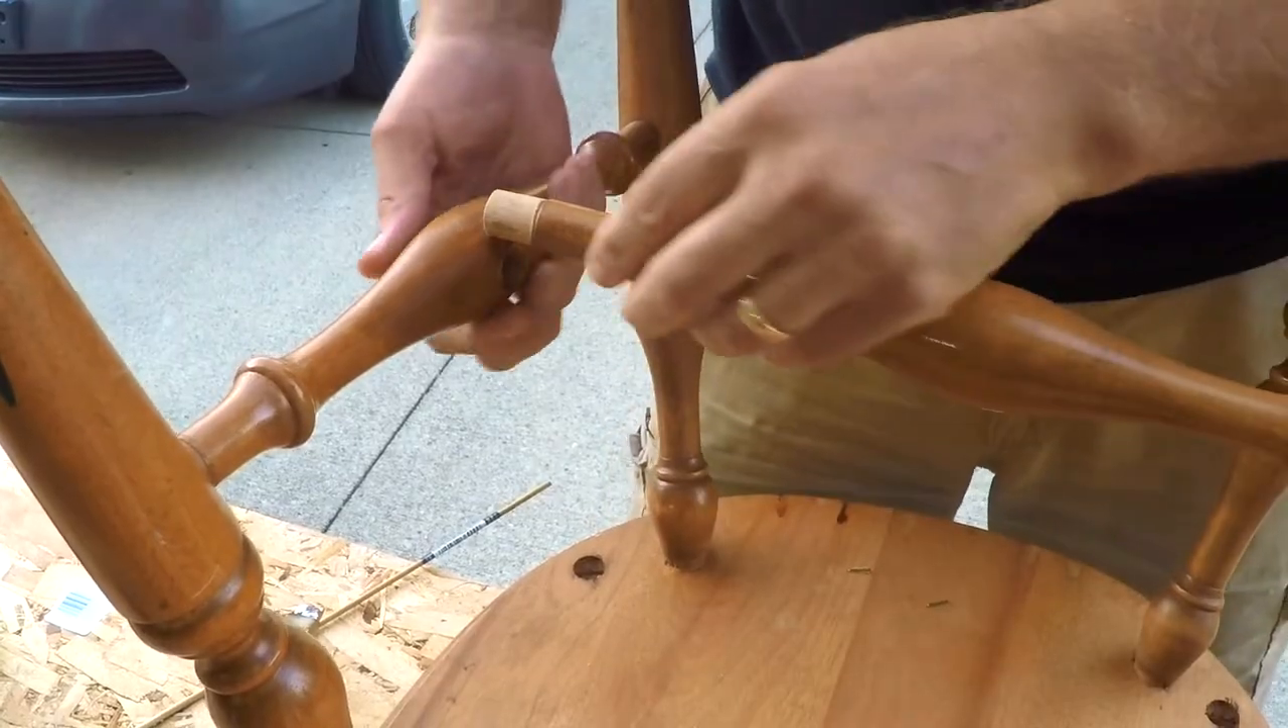As you can see with this chair here we've had trouble keeping this particular part of the tenon in that hole or the mortise in which it was originally designed.